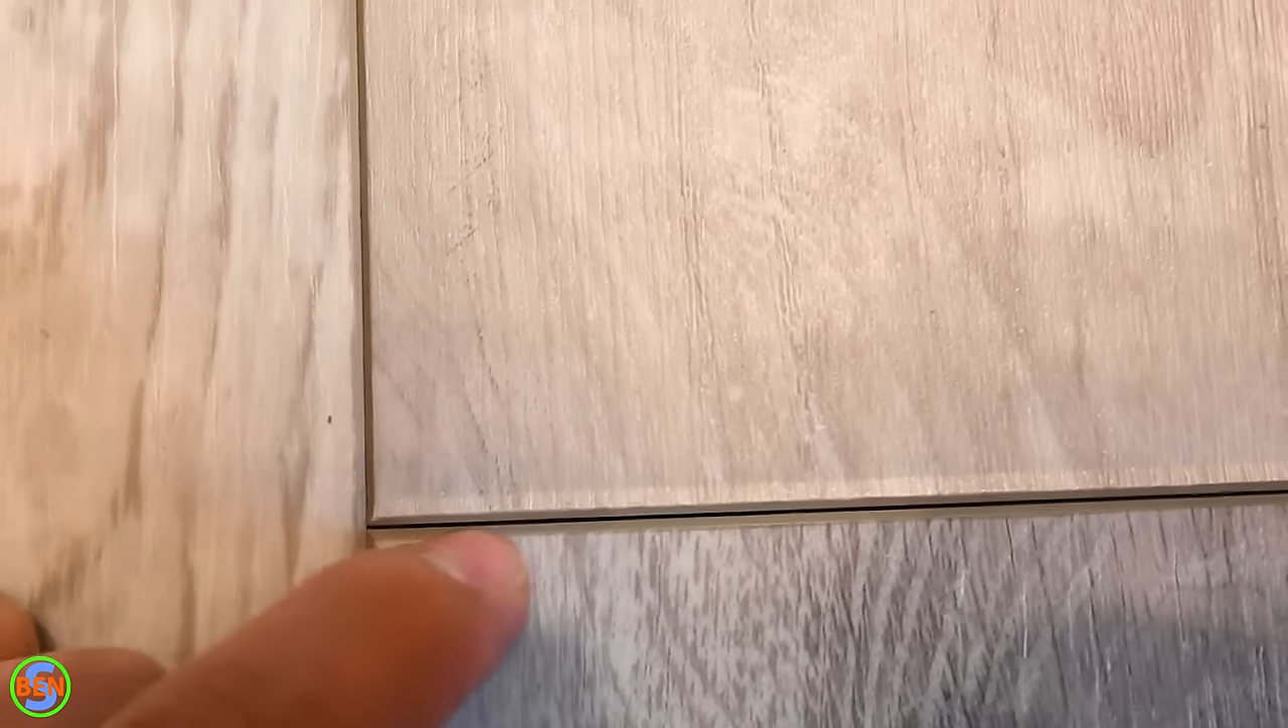If we look straight down at this one however you can see that we've got a little bit of a lip showing right there and you can see there's a gap right there i can almost stick my fingernail into.